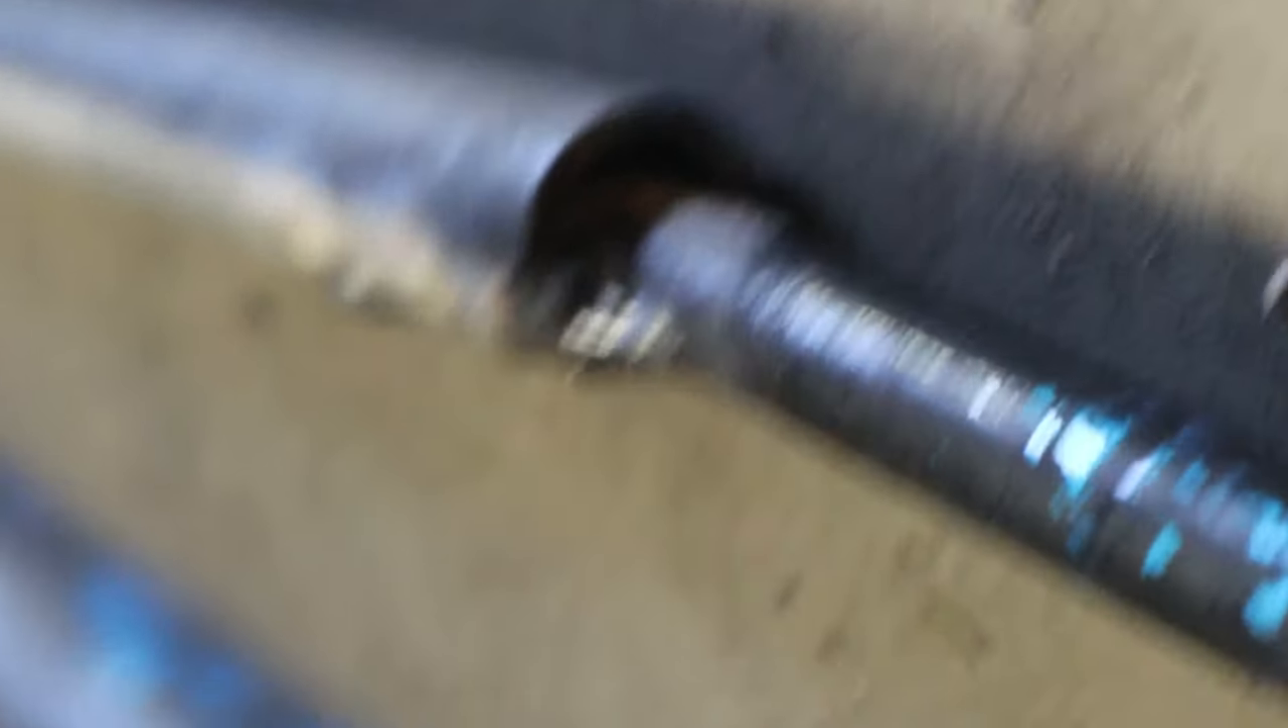There's a big old gap so I might just quickly weld that now see if I can weld that gap closed.